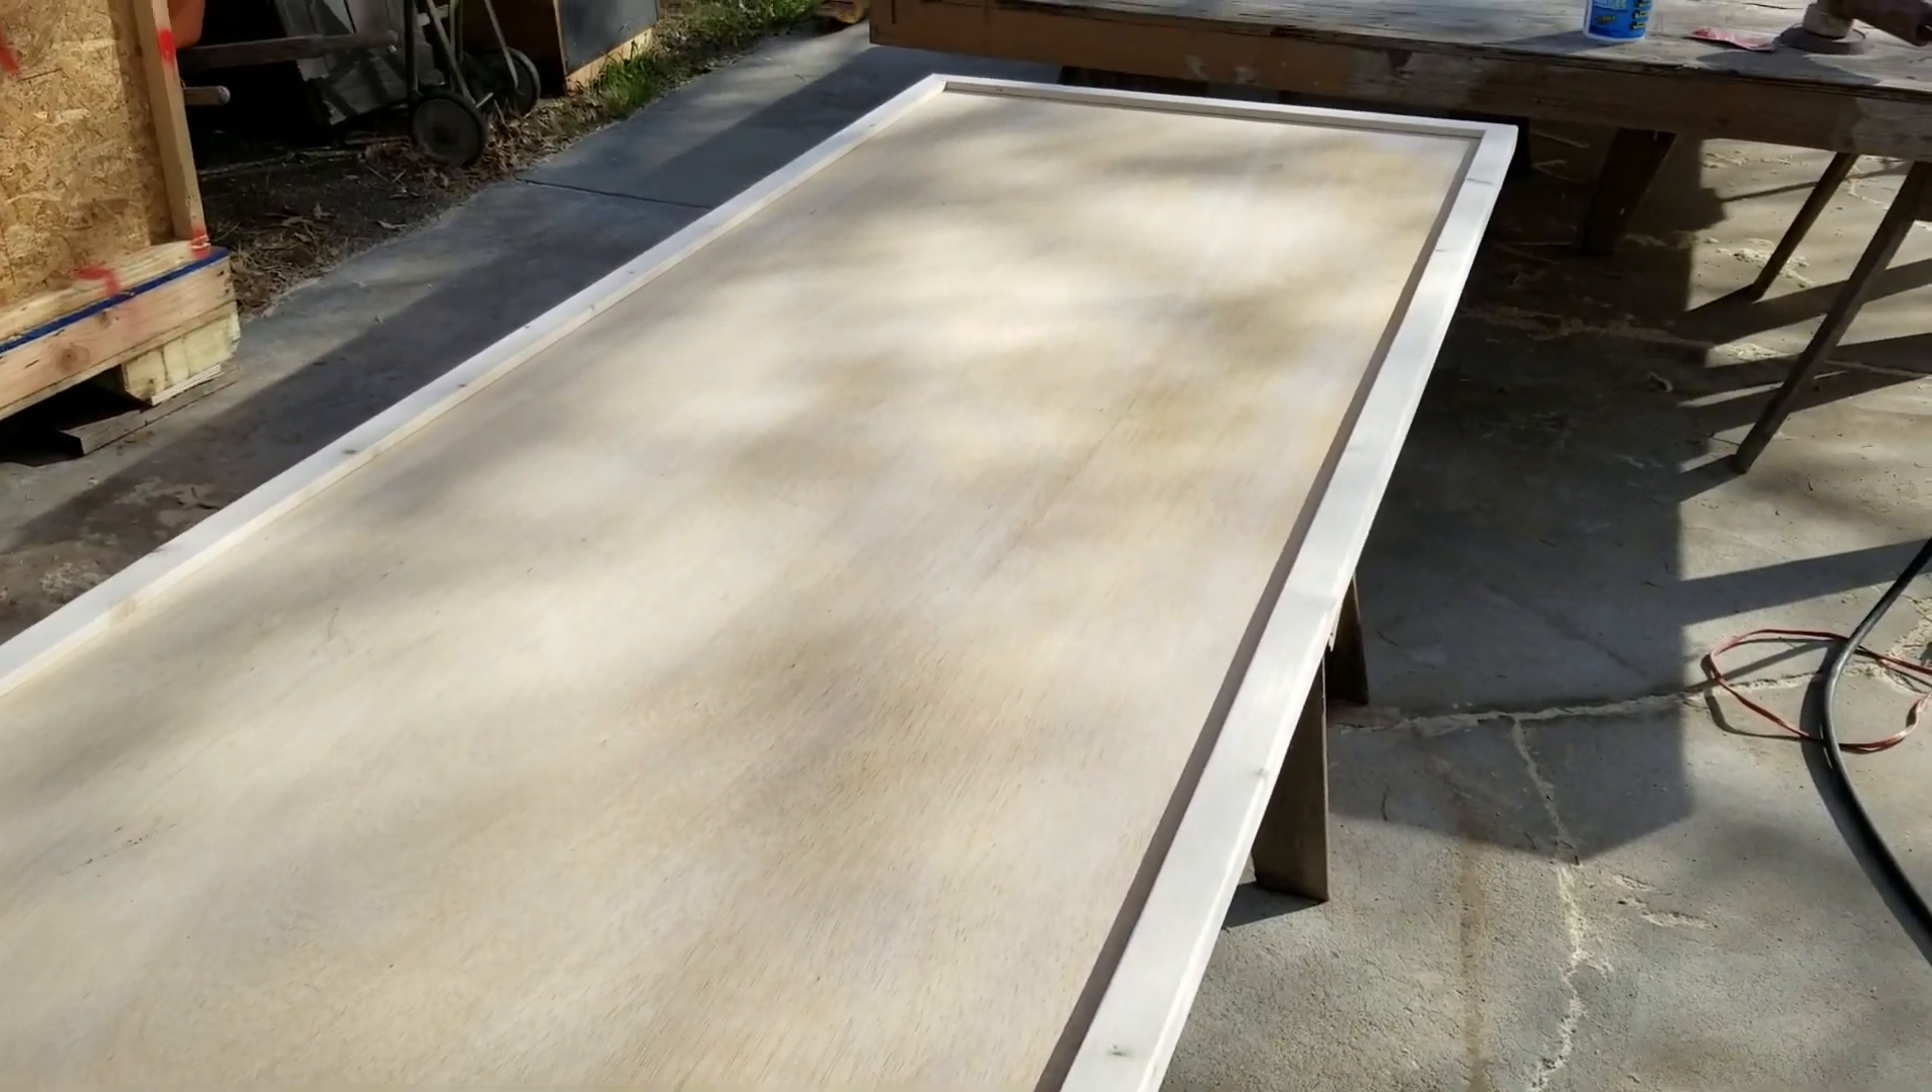Here is the finished three by eight sign it's got the frame around it all glued and shot together.